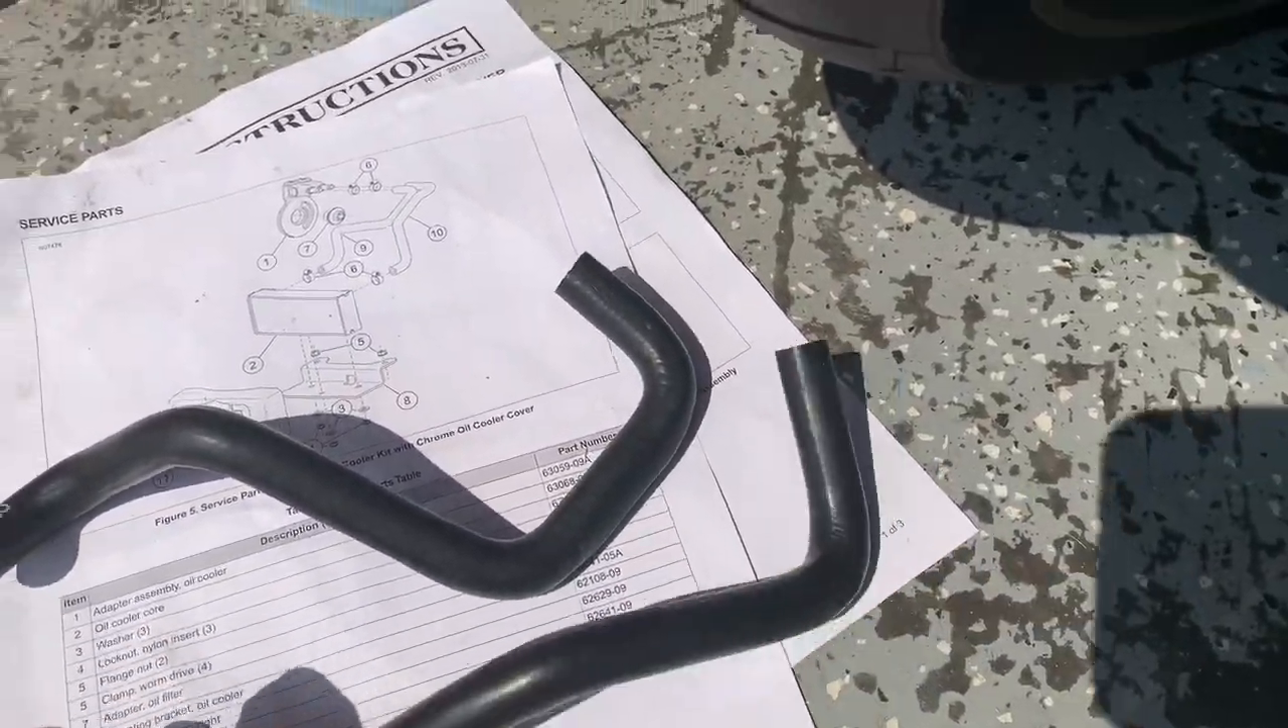And then the last part is you've got to put the hoses on, which I'm about to do.